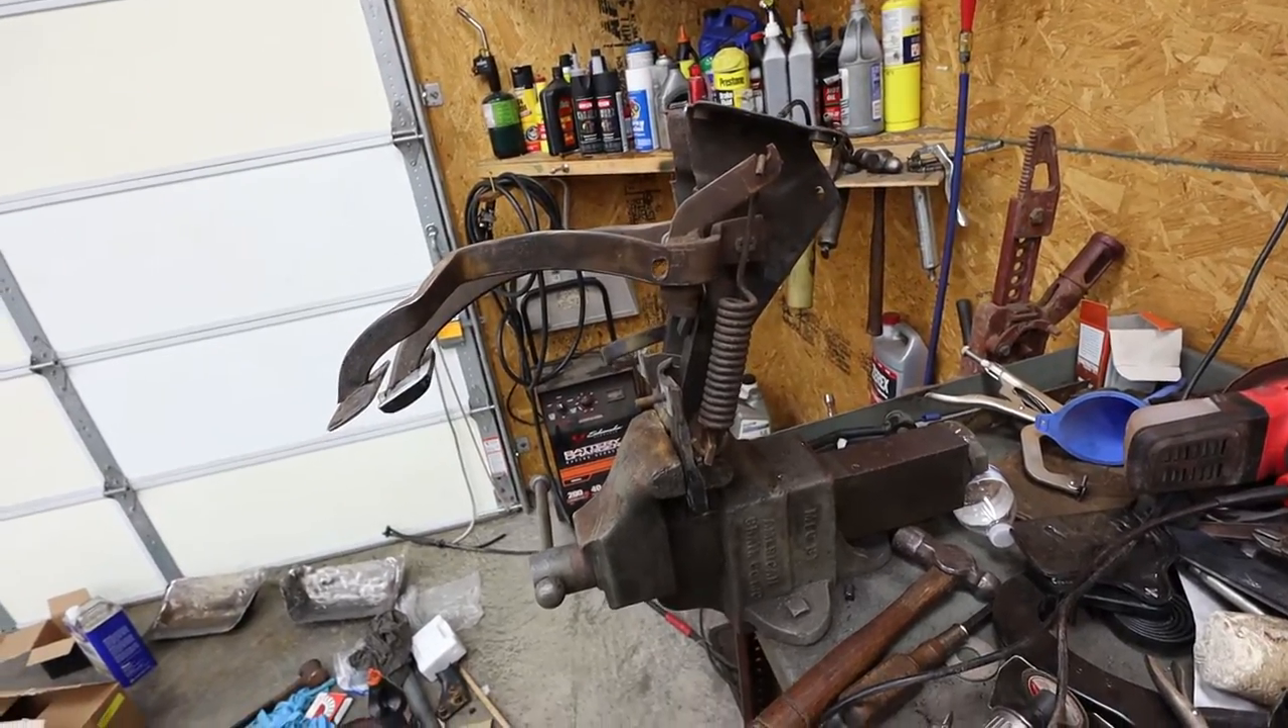So anyway so here is the clutch pedal assembly already removed from my car.